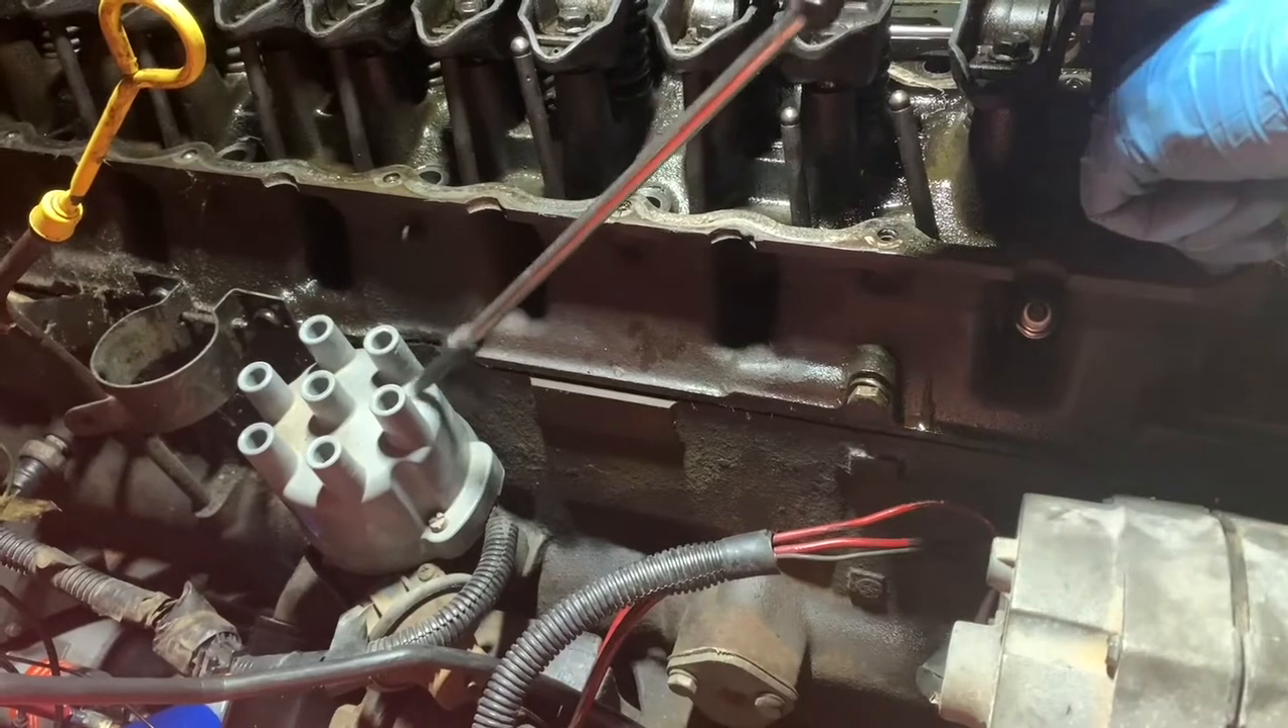I did take all my plug wires off just so they're out of the way.